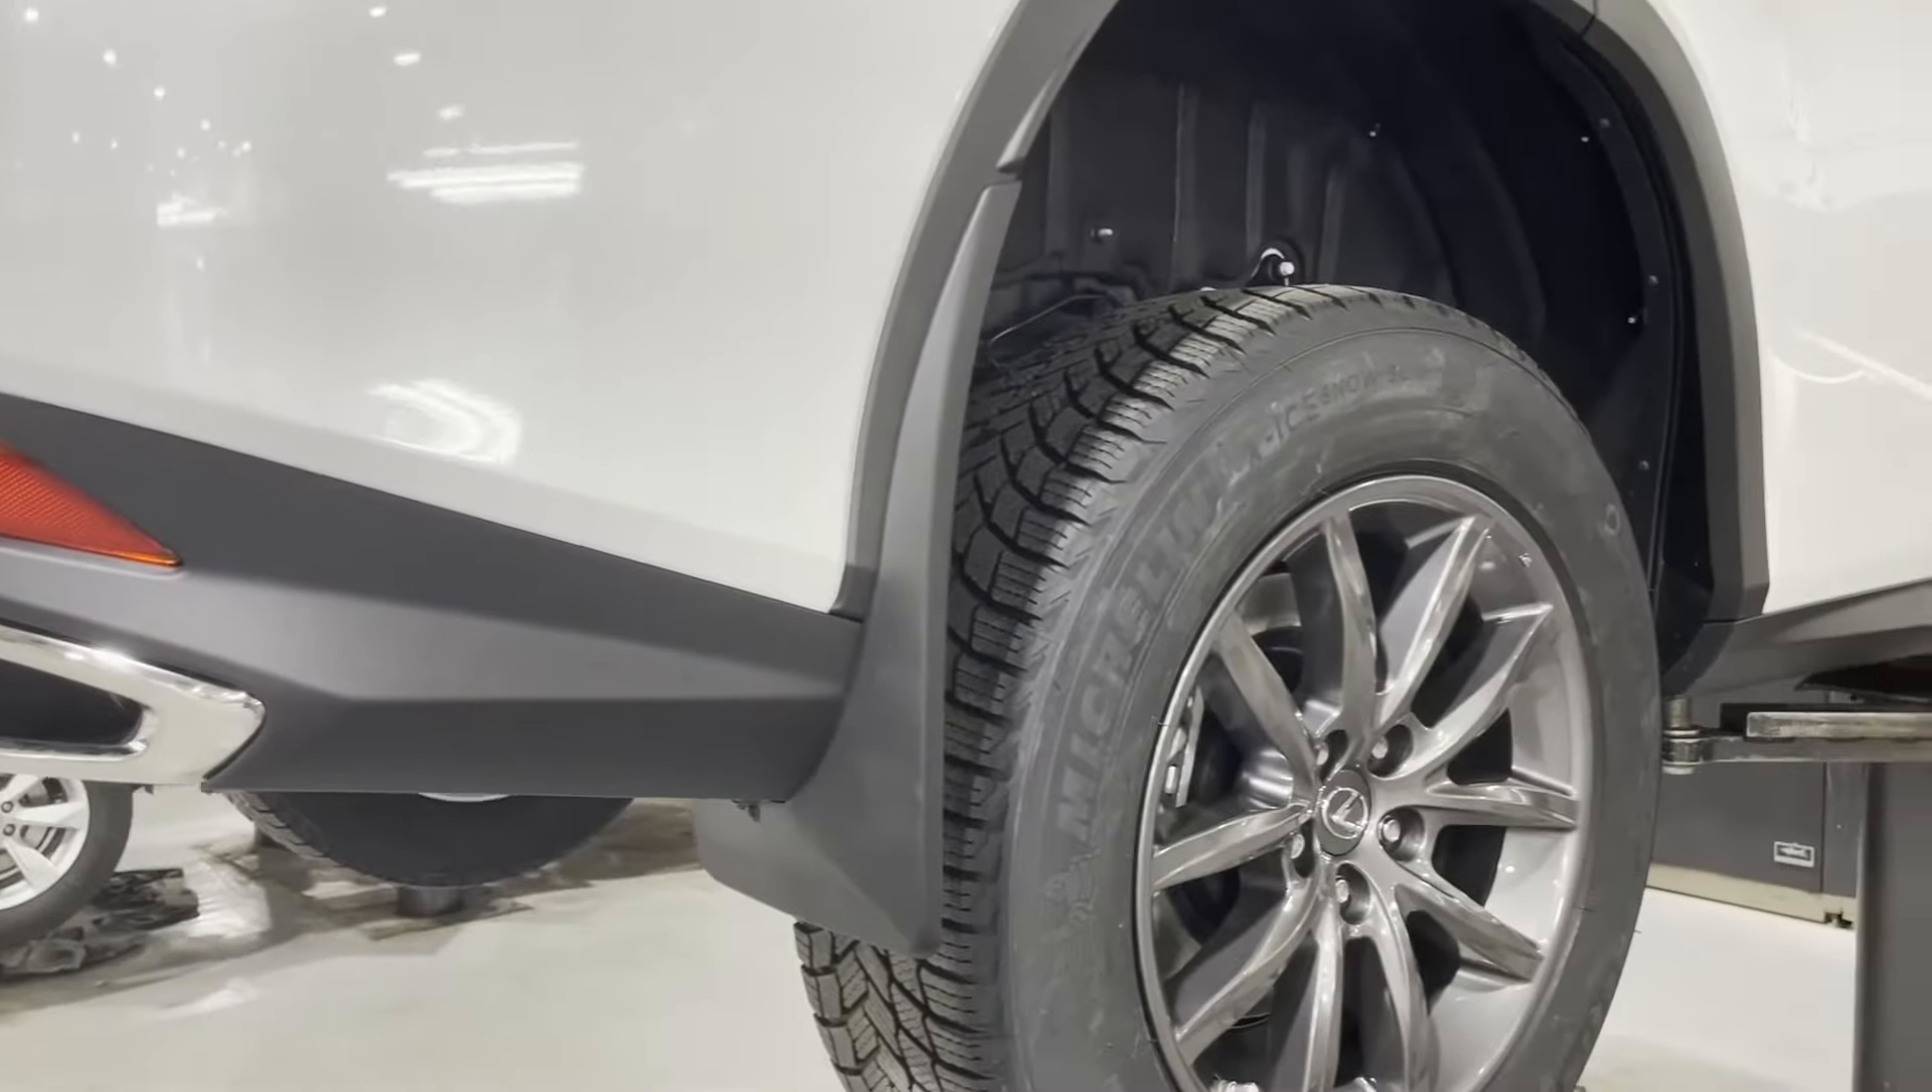And that is it. Lexus RX mud guard installation is completed.